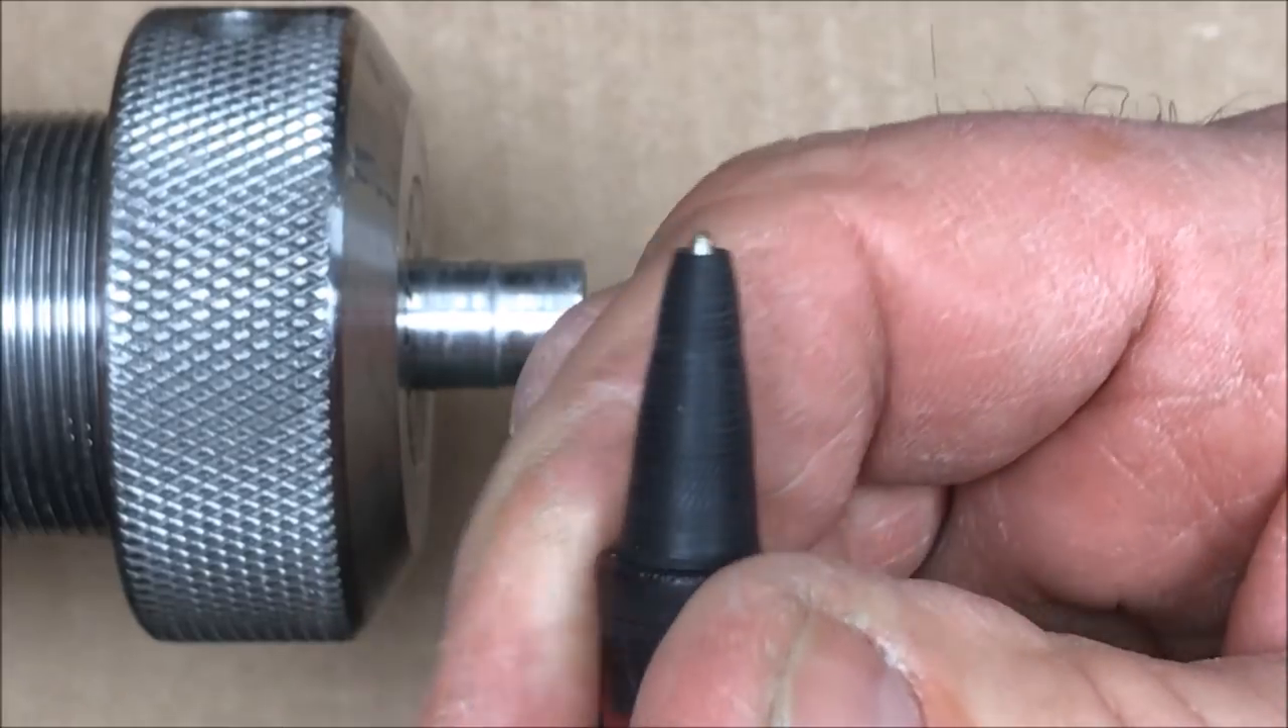I'm going to bring an ink refill over and we're going to install it and you can see that the refill or the nib of the refill doesn't poke through quite far enough.